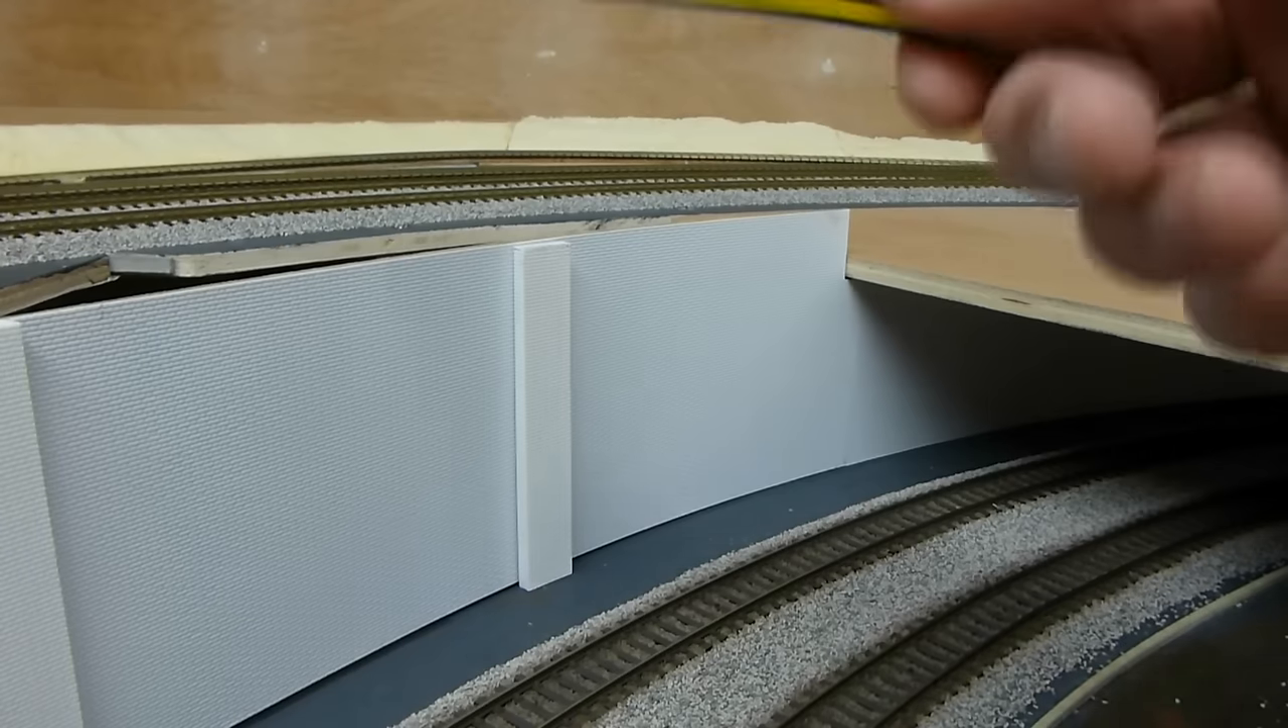As I continue round, here's the curved retaining wall that I've just kind of glued the brick work to today.